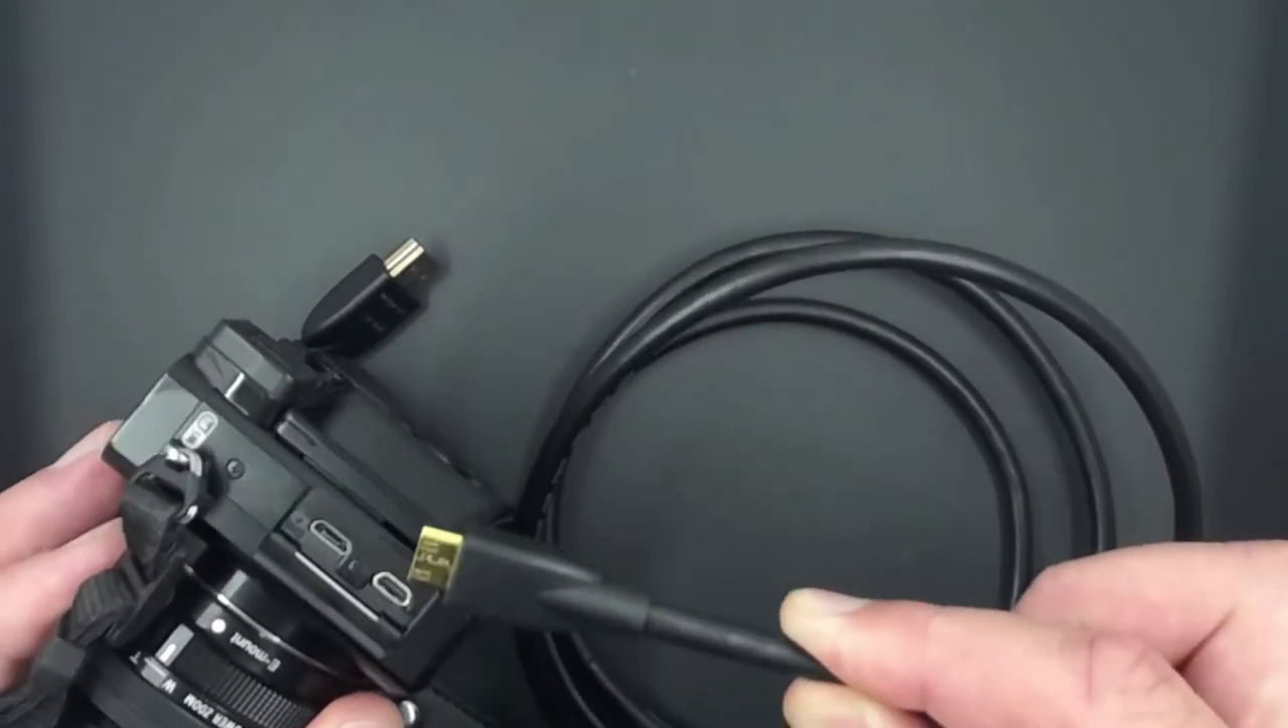So it's a wrong wrong cord obviously that's not gonna fit in there so this is the not the micro this is the HDMI mini.